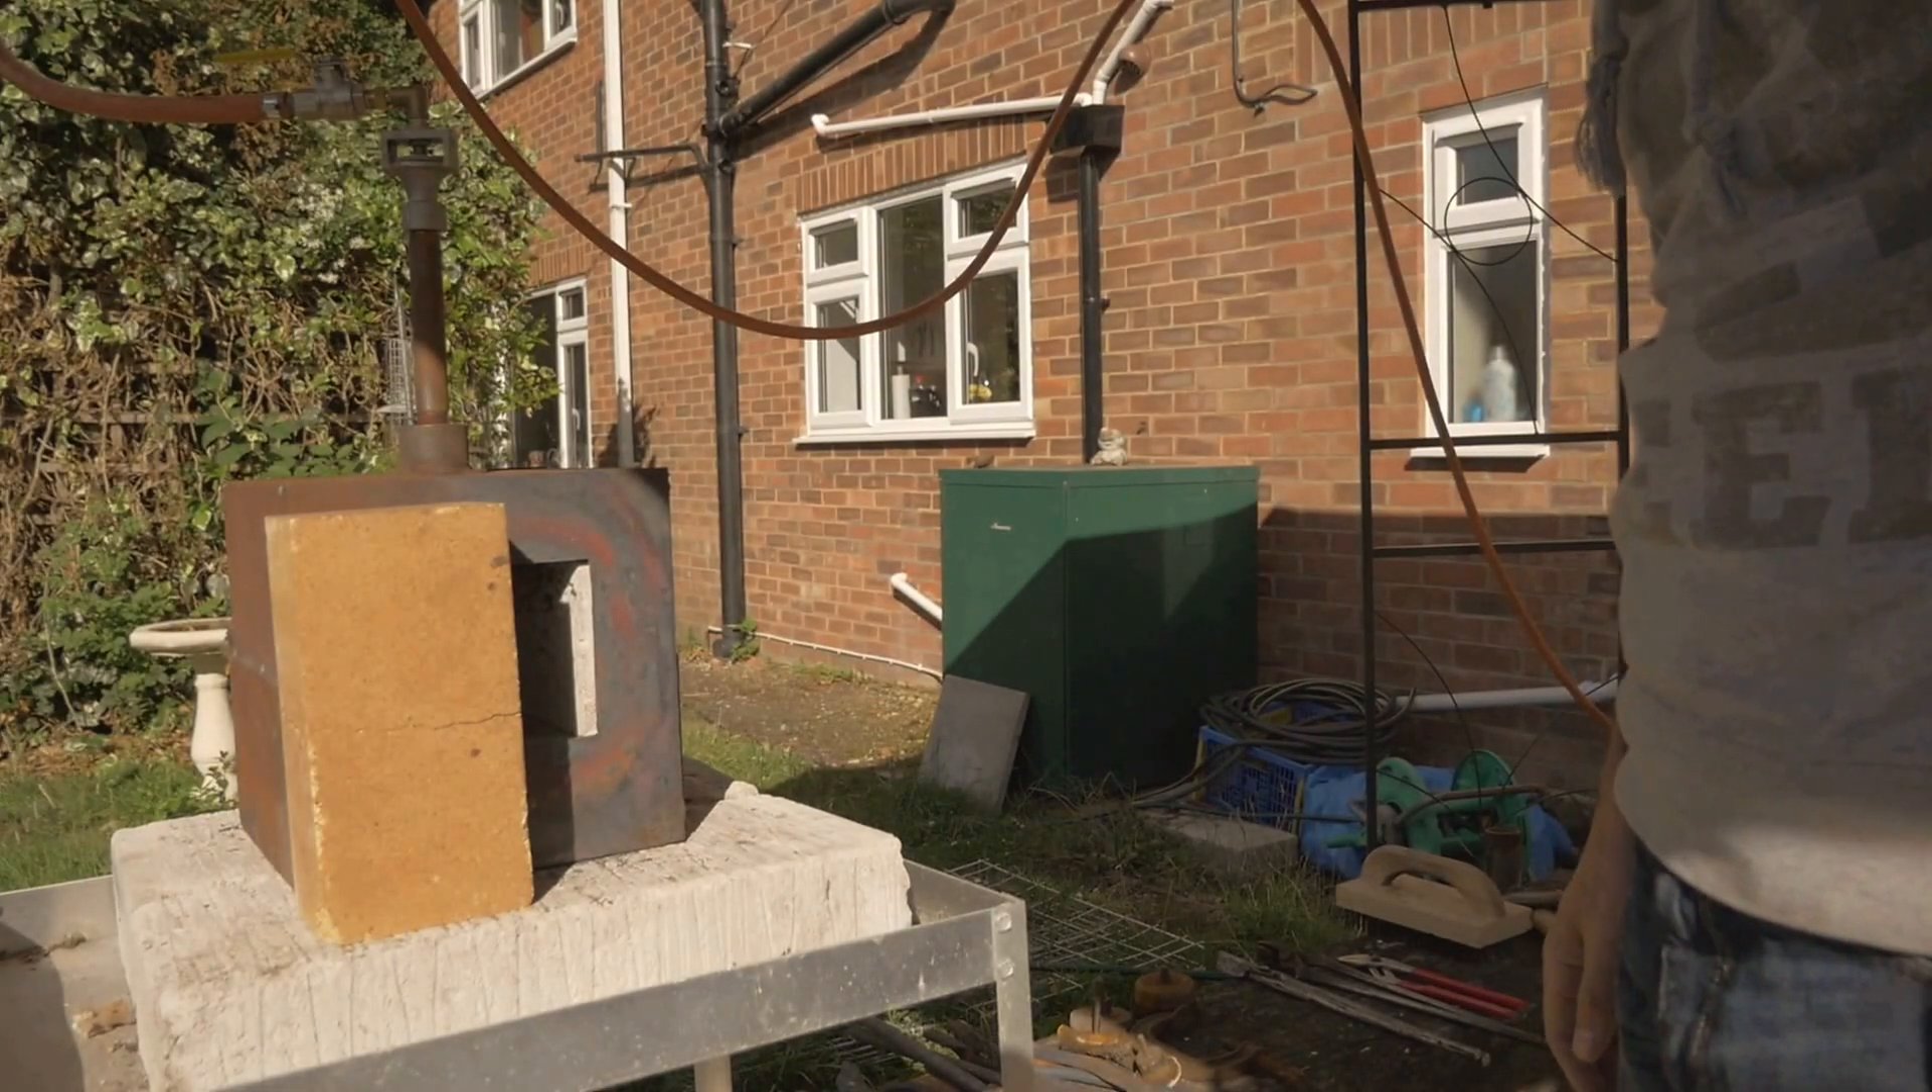The fire bricks are in place I'm going to start the forge up.